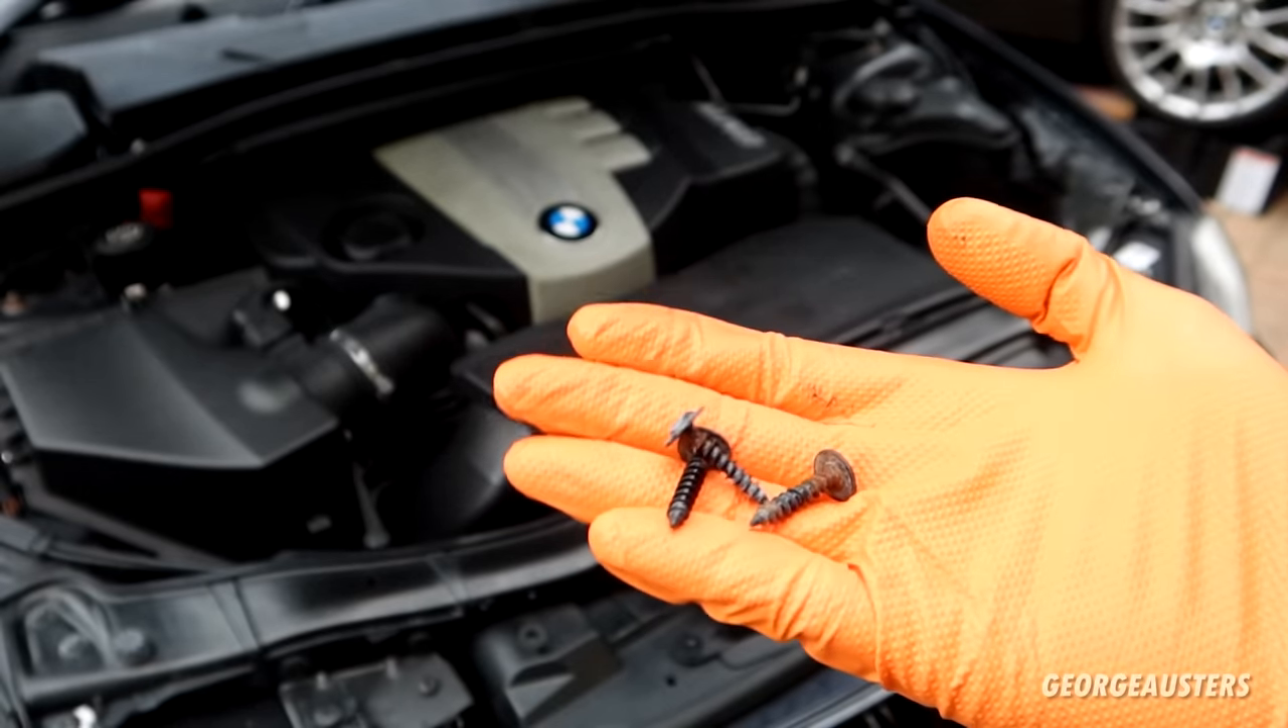That's those three torx 20 screws removed.